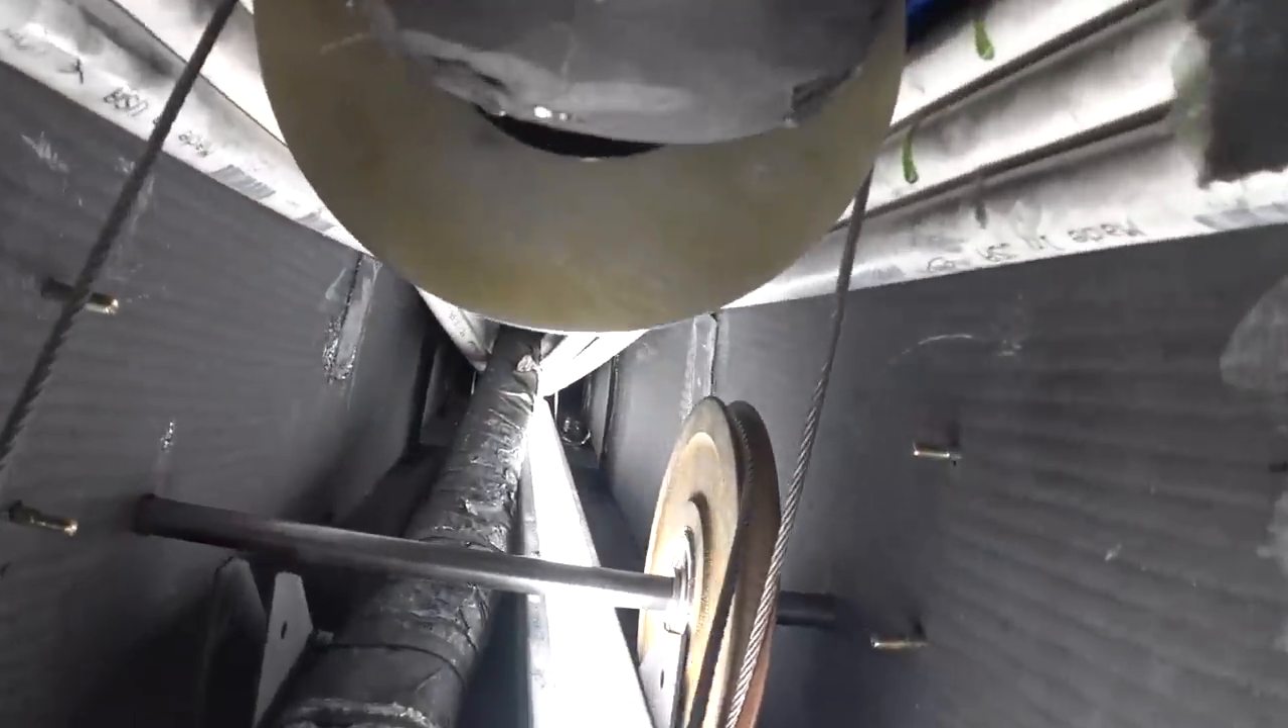And there you can see I've got the half inch rod in there now.